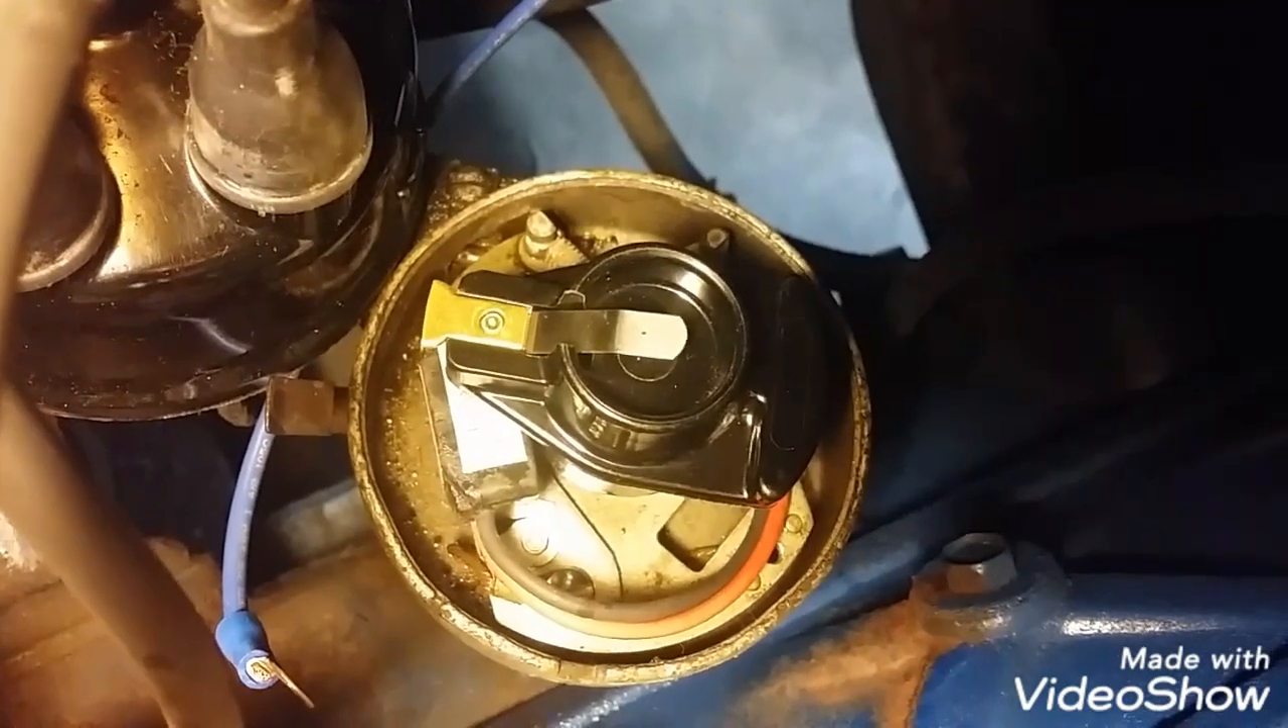Got the rotor back in, got everything set. Just got to hook the wires up and we'll give her a test ride.